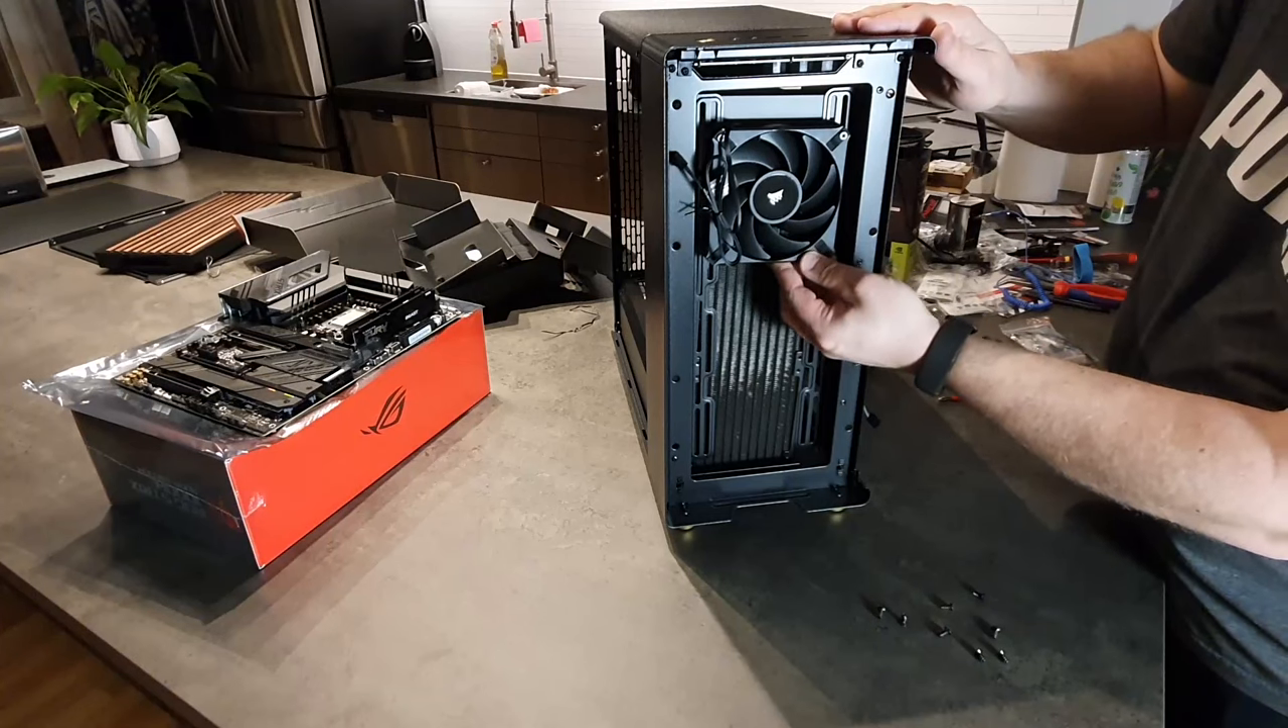As you can see here we have one of the radiators in place.